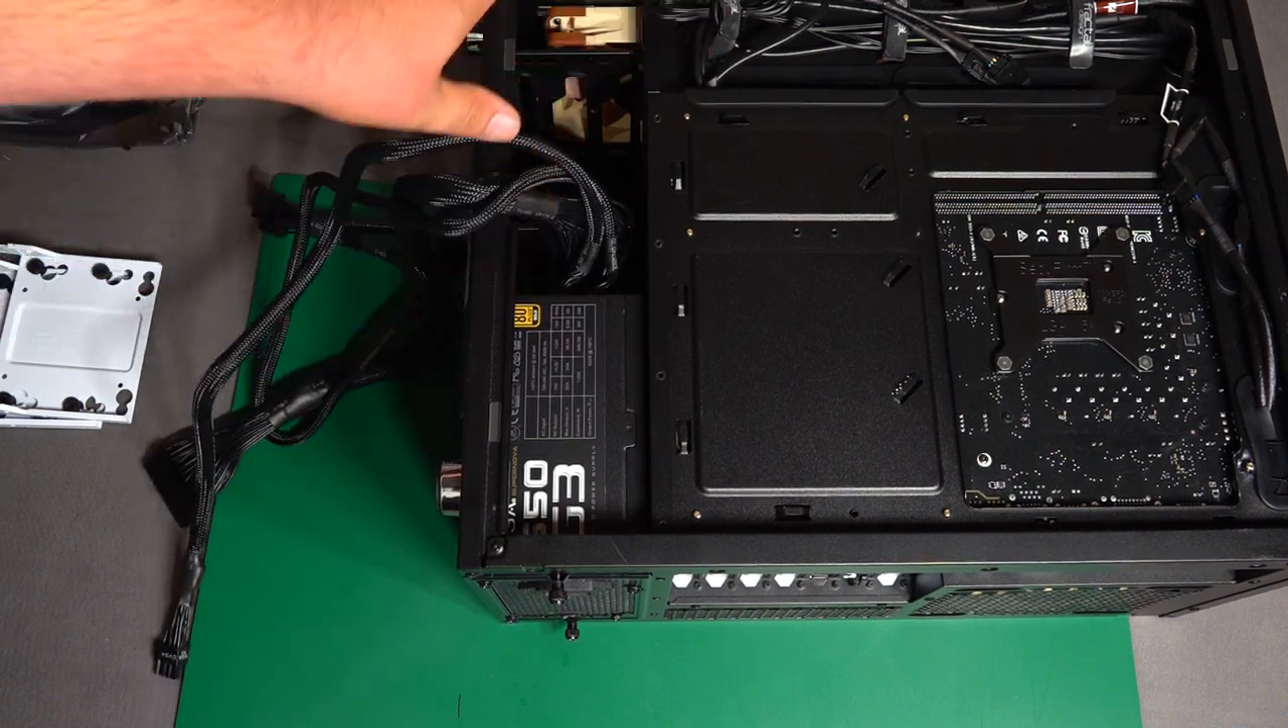Power supplies mounted. I got all the appropriate cables already connected to it and fed through.